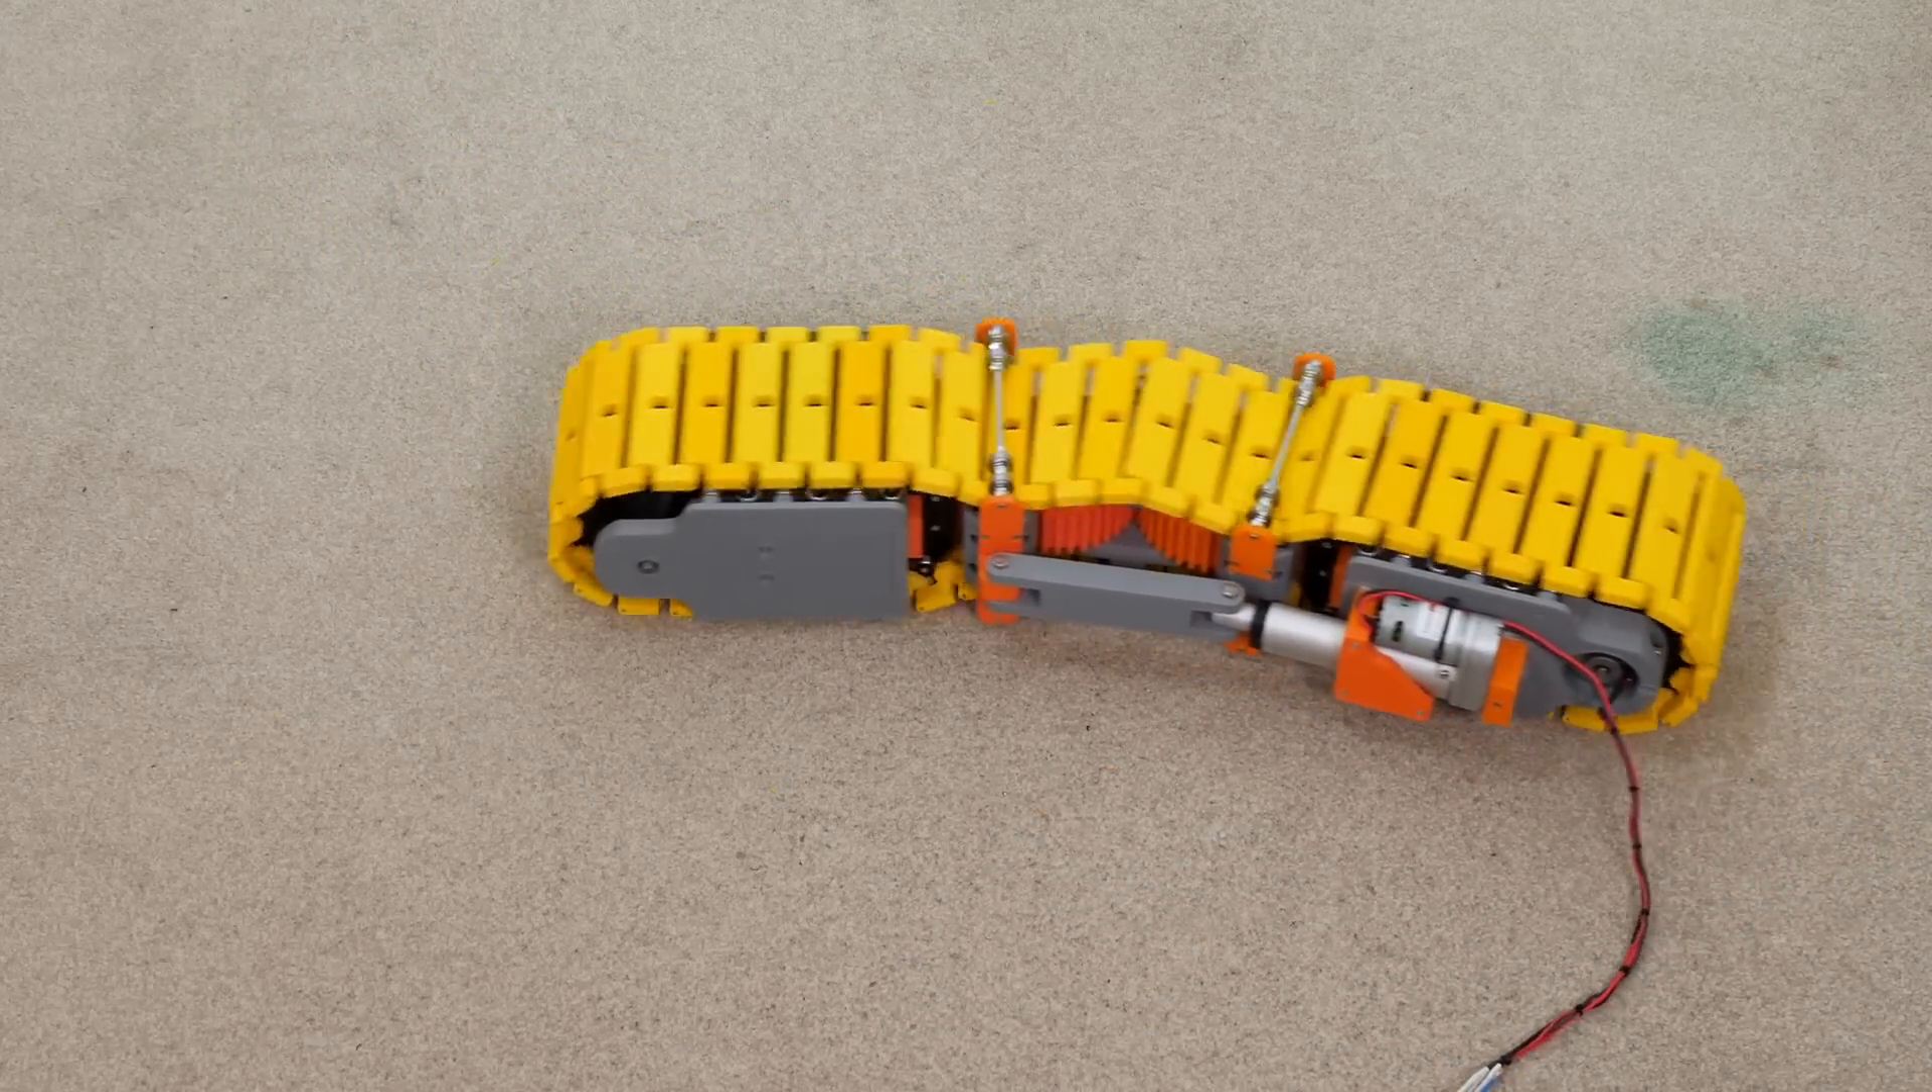My tracks are smooth at the moment and they don't have any grippy rubber on.